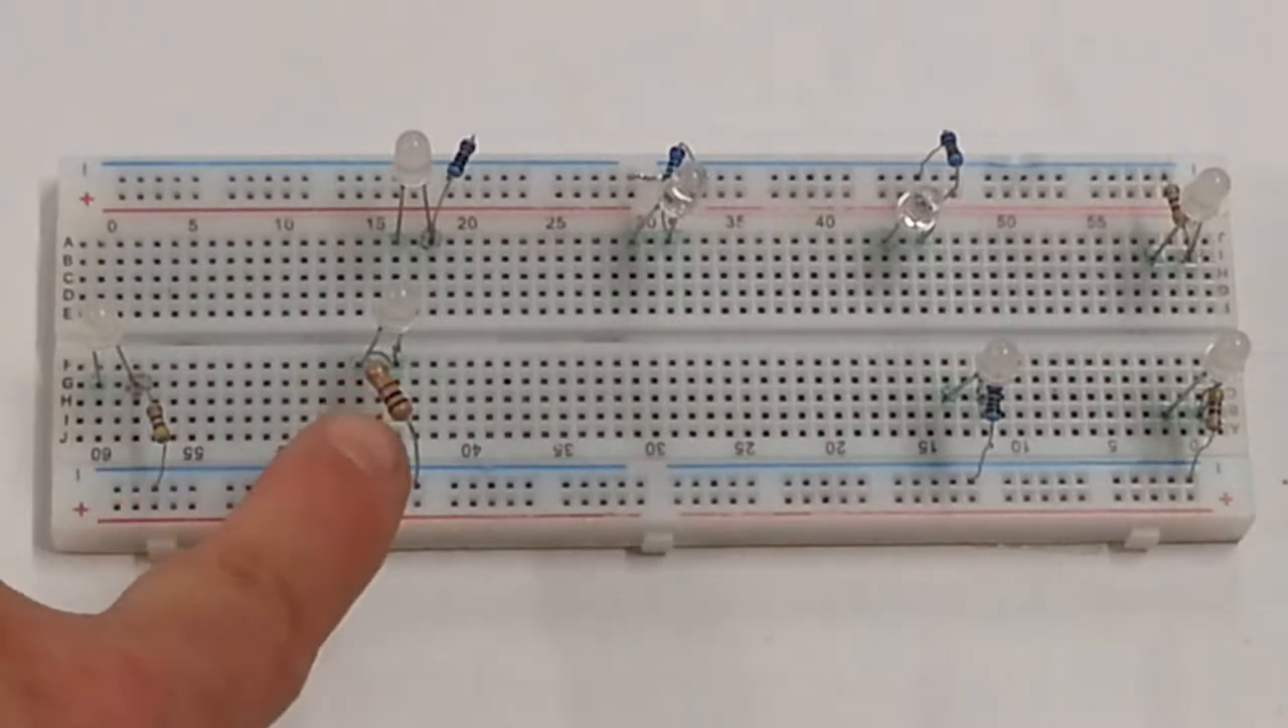I've got all of my LEDs in the breadboard. All of these resistors hooked to the negative side.